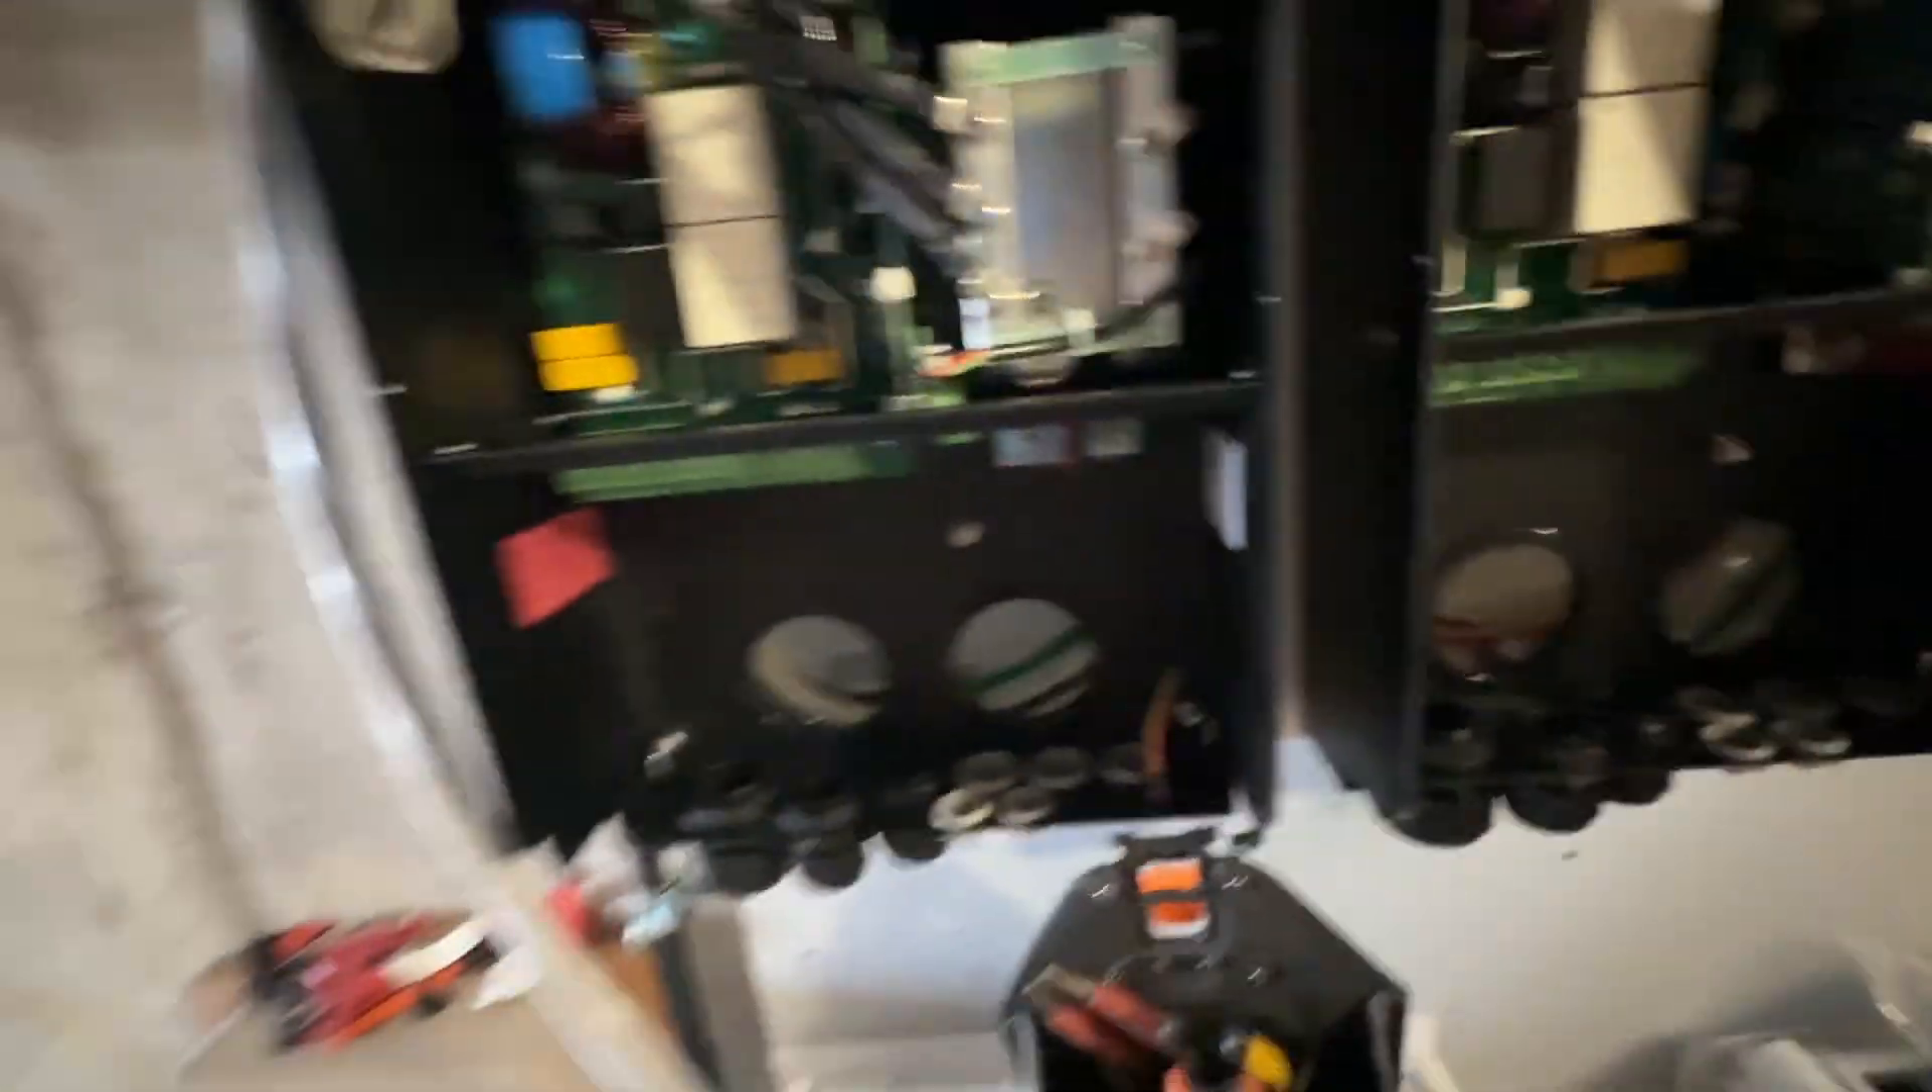Obviously, I need to put the front covers on and do all the wiring.